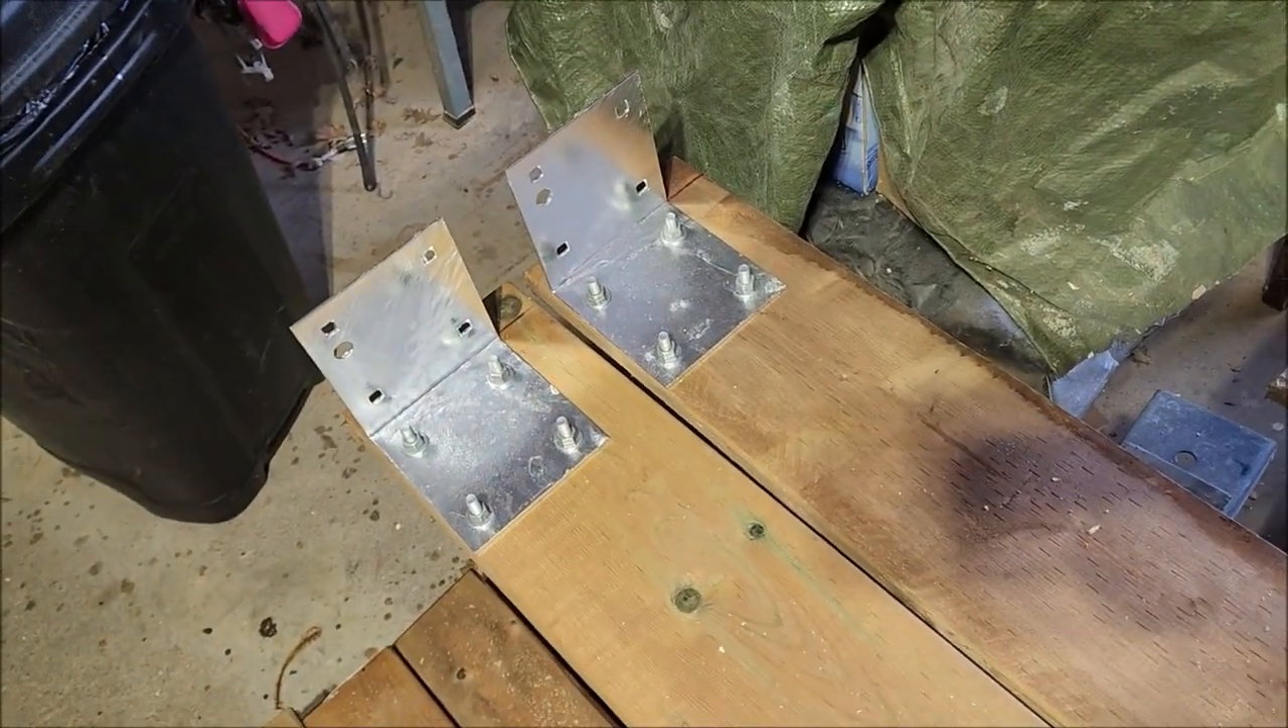So I've got the corner brackets on.